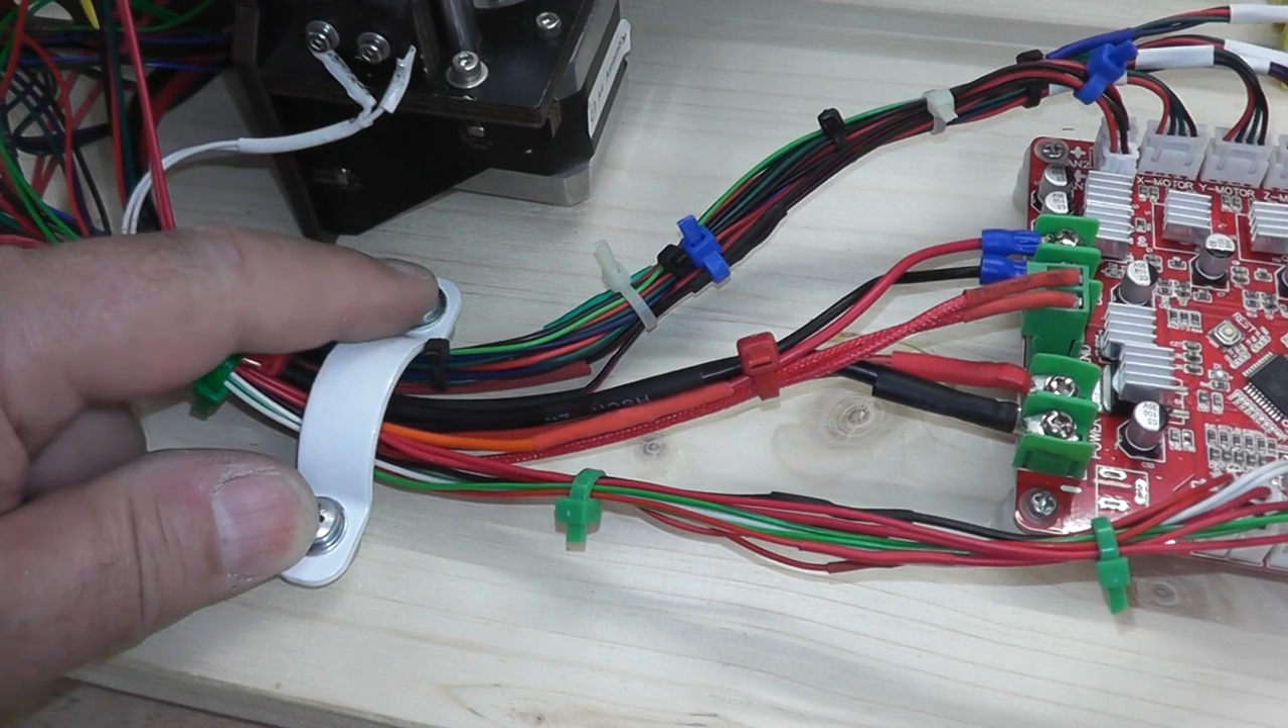Ich habe also alle leitungen die jetzt wo es notwendig war verlängert habe die hier mit kabelbindern zusammengebunden.